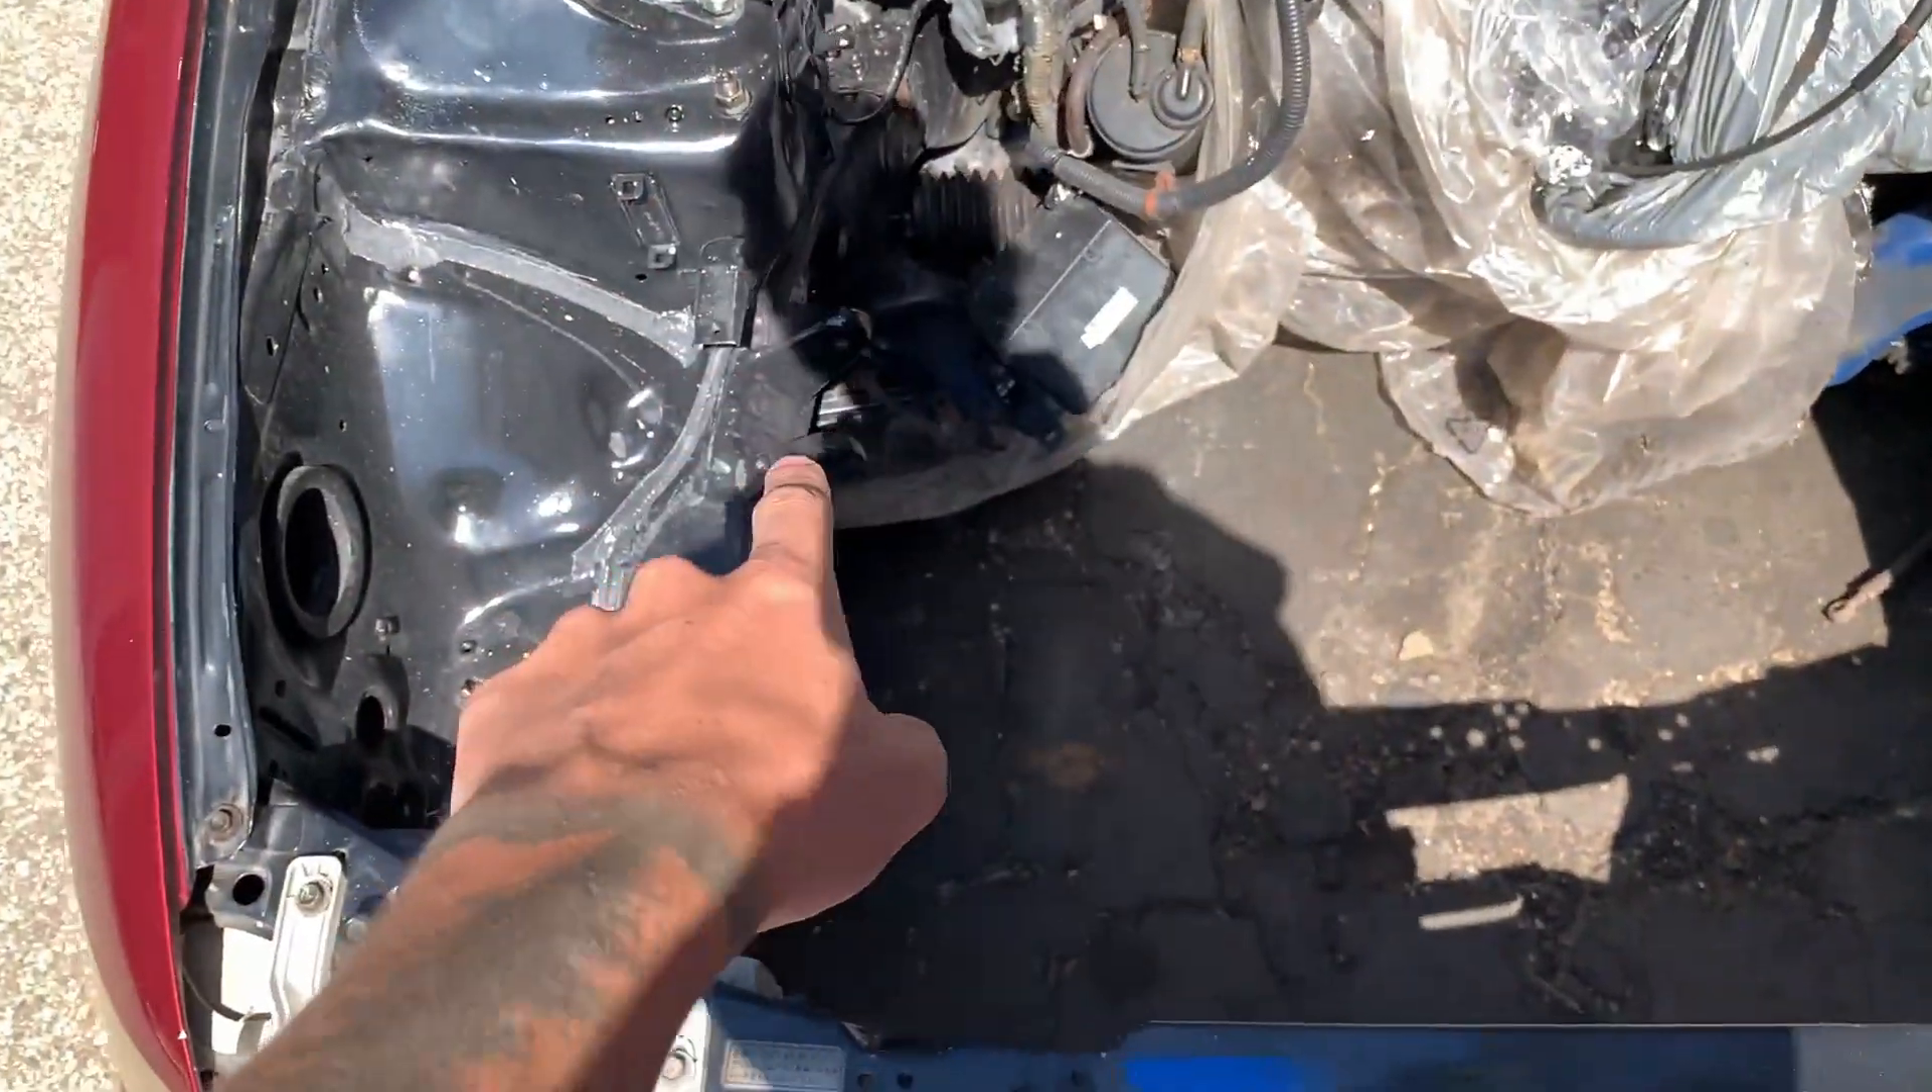Next obviously we're missing the engine.